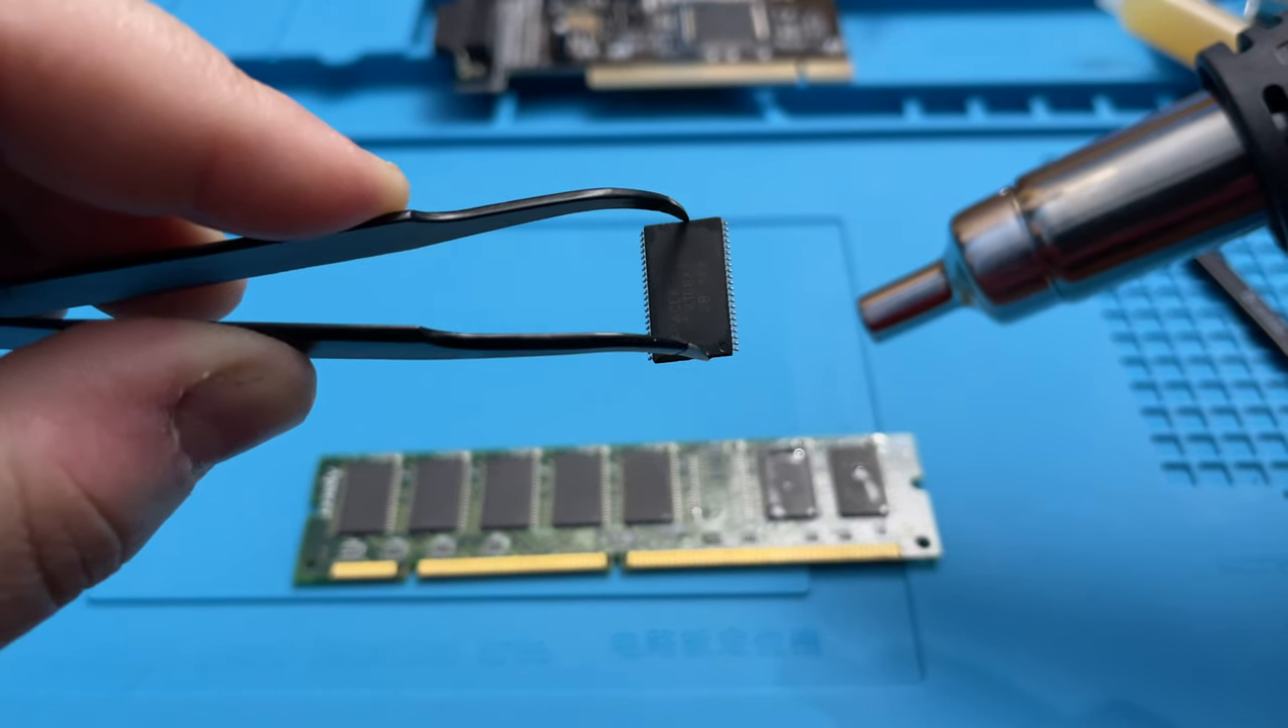So, we have the RAM chip off as well.